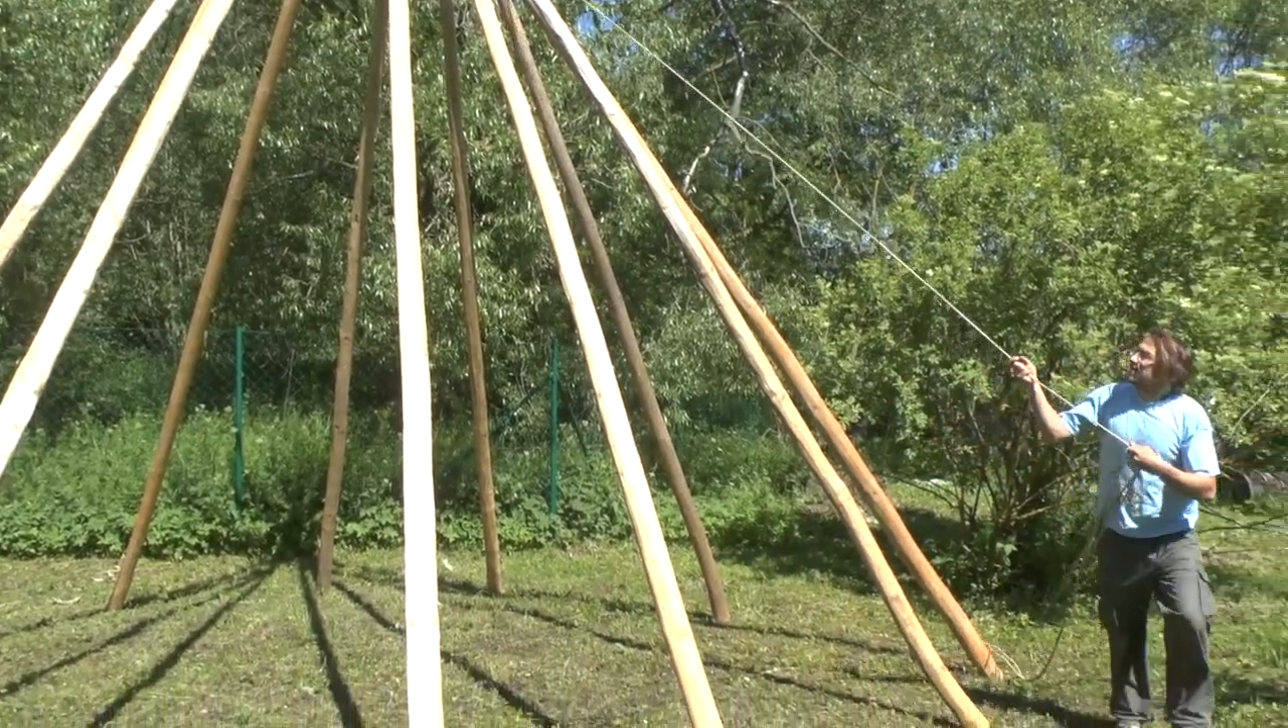Our poles are all in position.